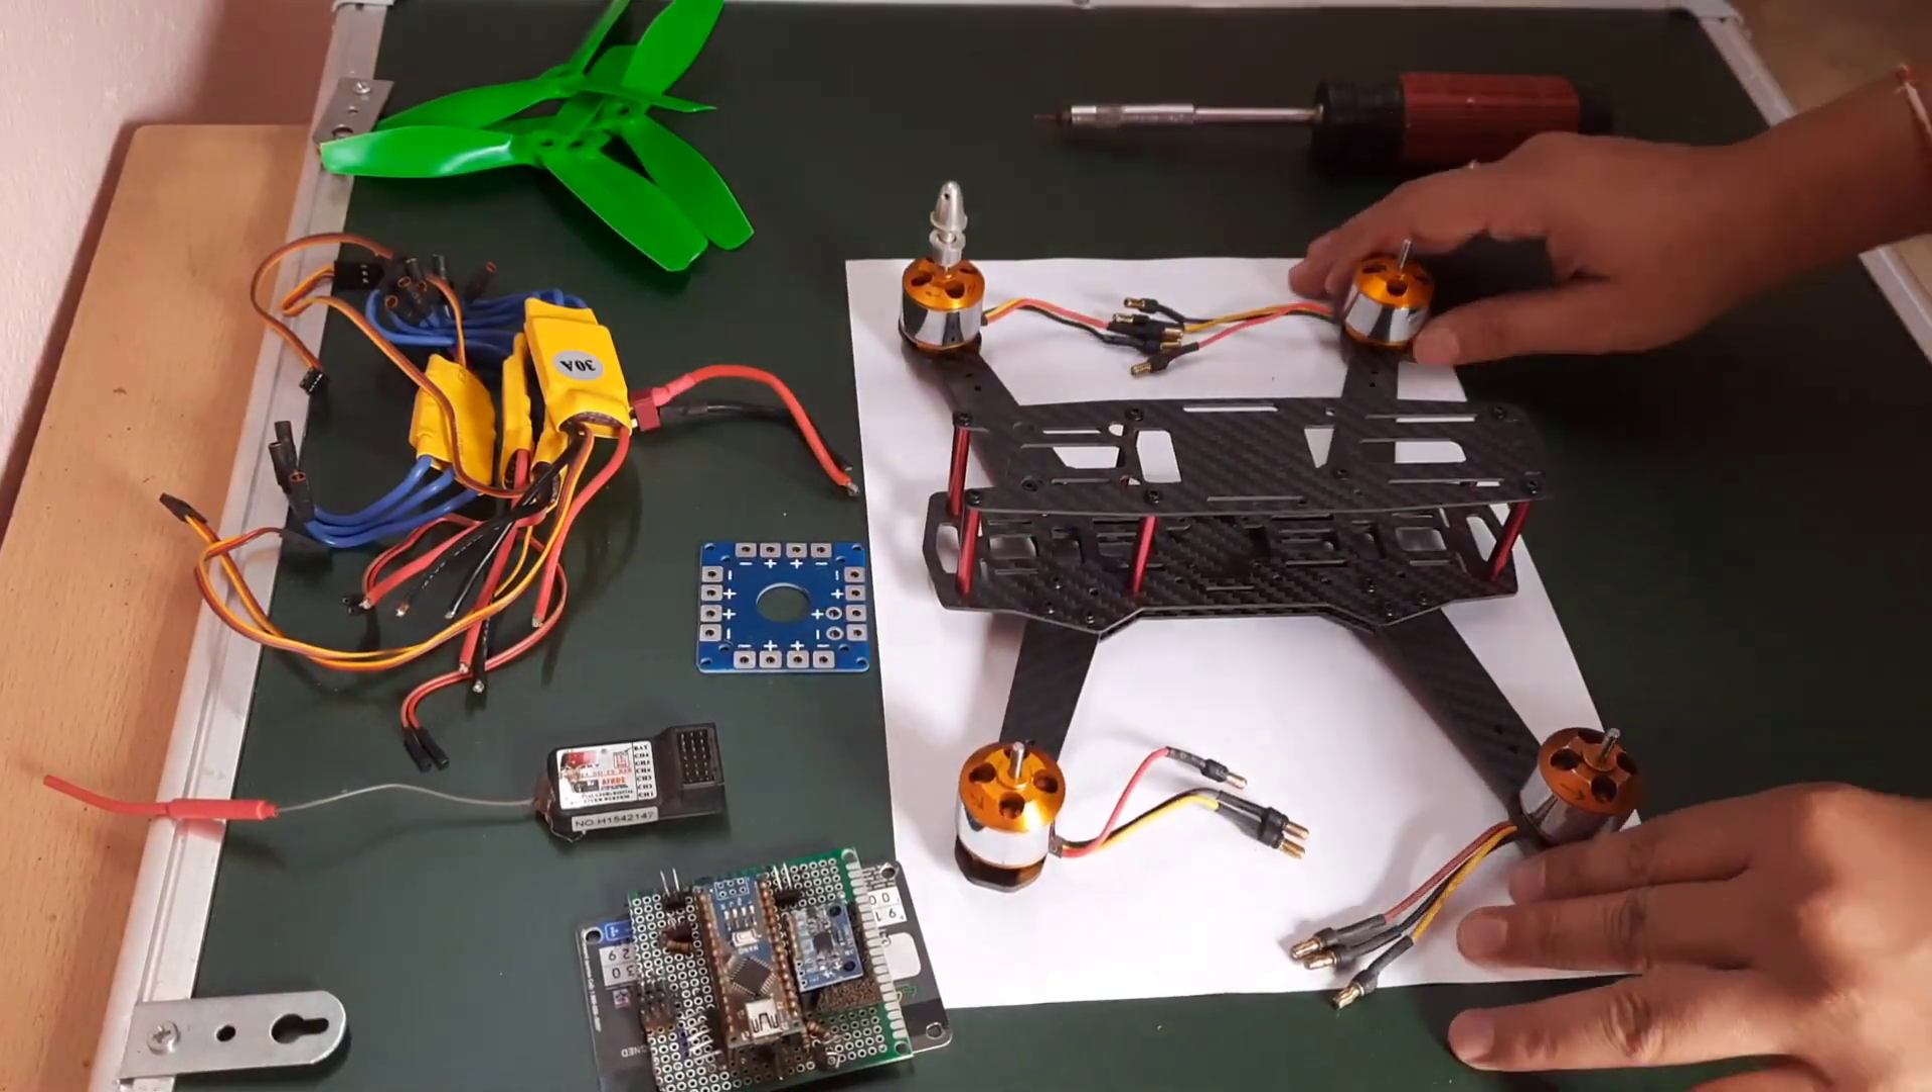So all the motors are assembled.